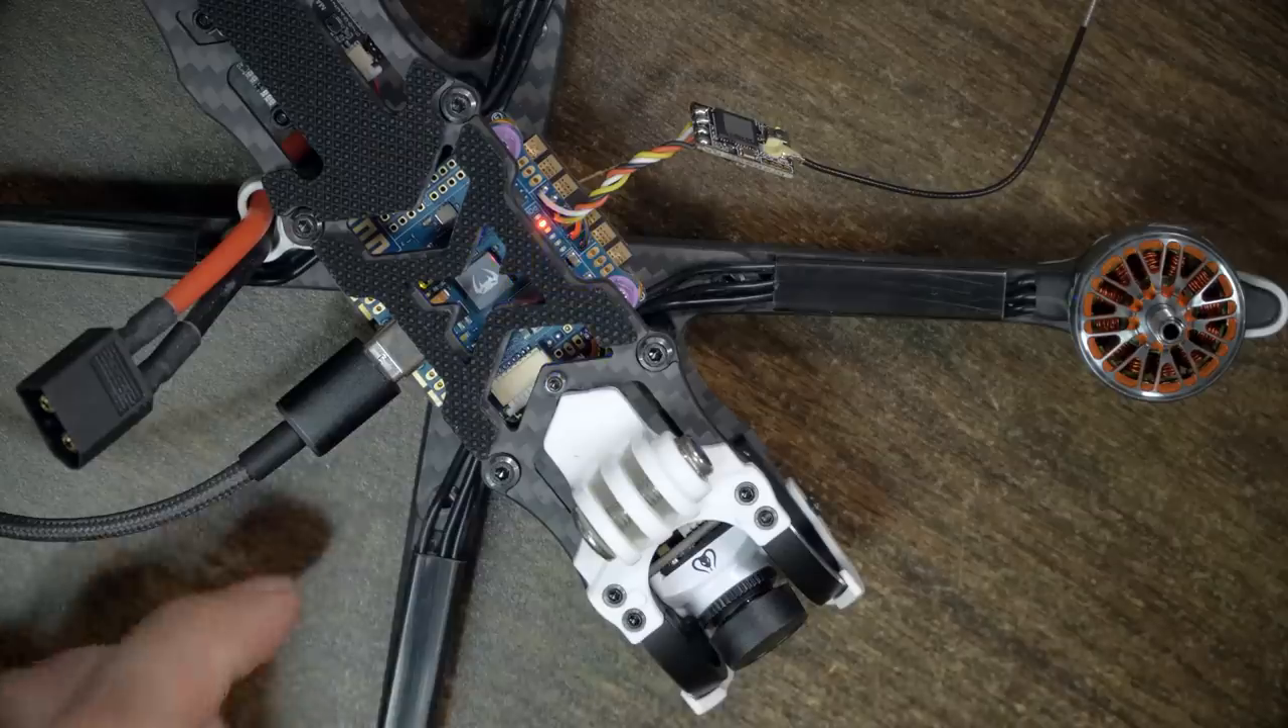This is why I haven't installed the receiver in the quad yet because I want you to be able to see this stuff.